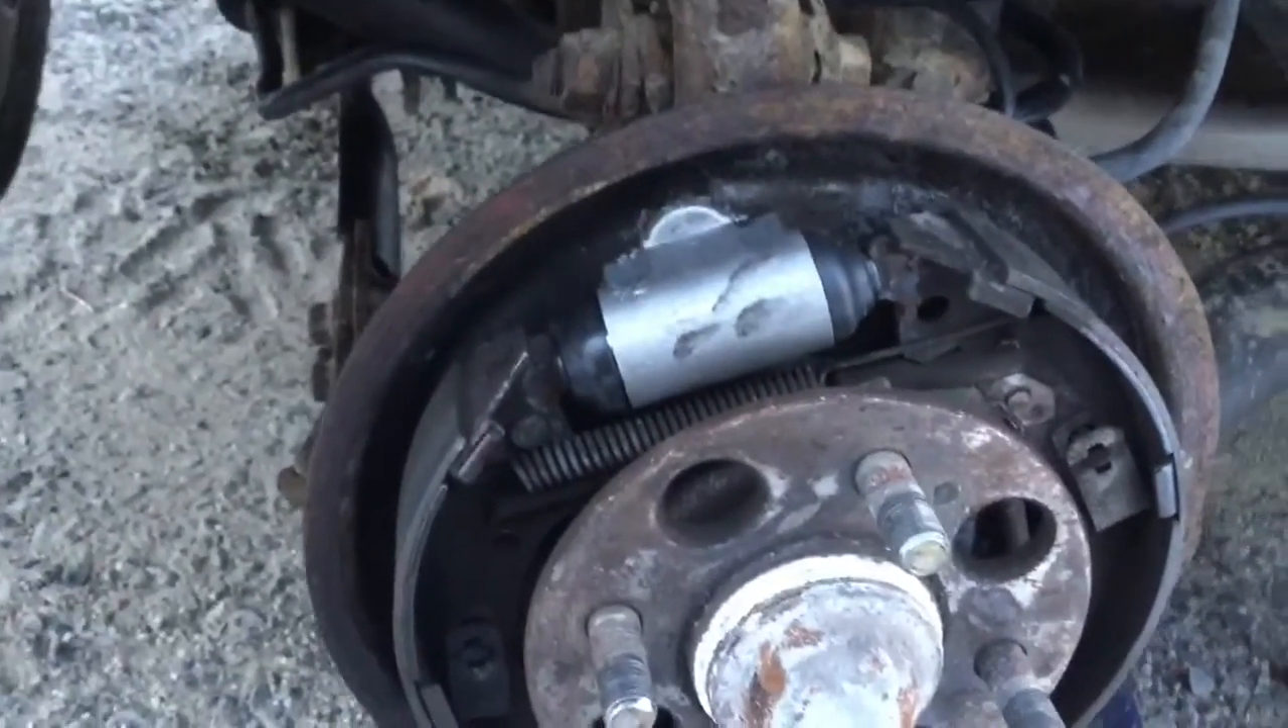Now our new wheel cylinder is in.